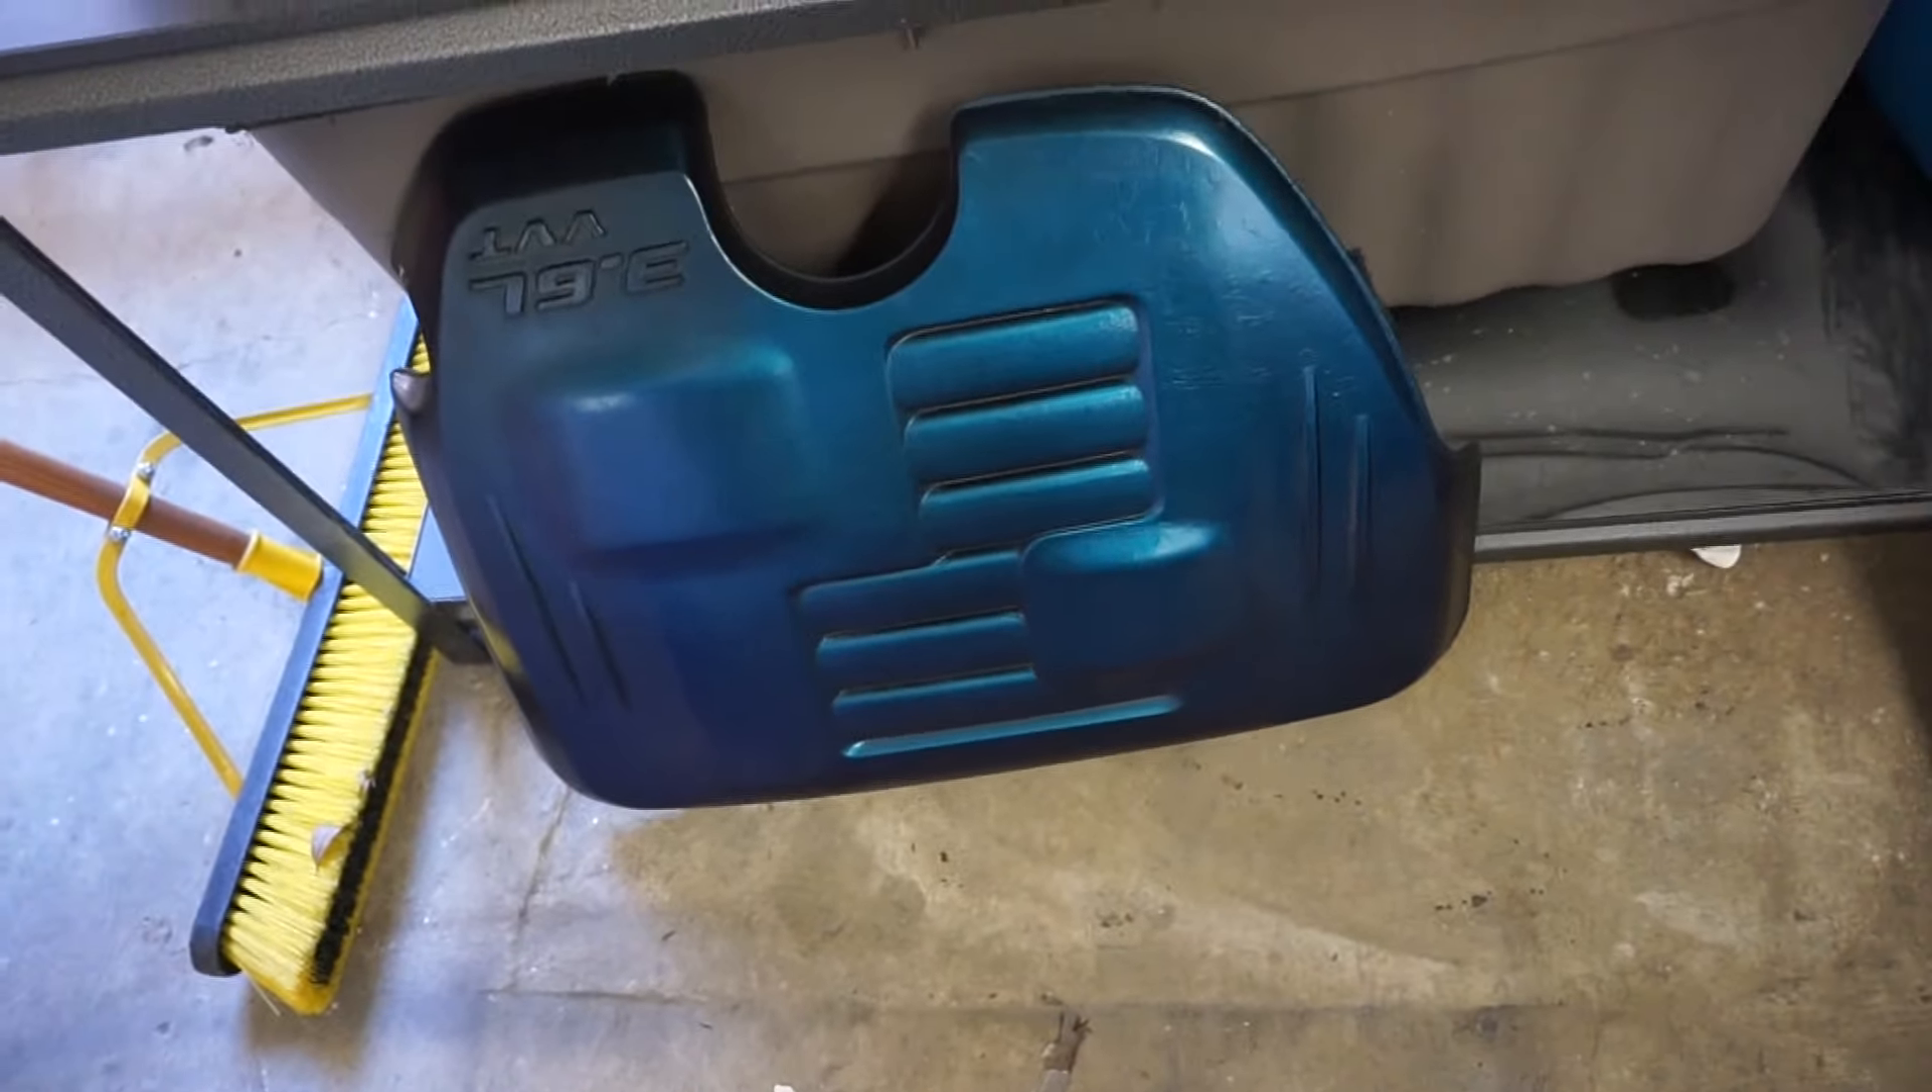All right so the main thing you can see that's already taken off obviously is the big engine cover and your second step is your intake.